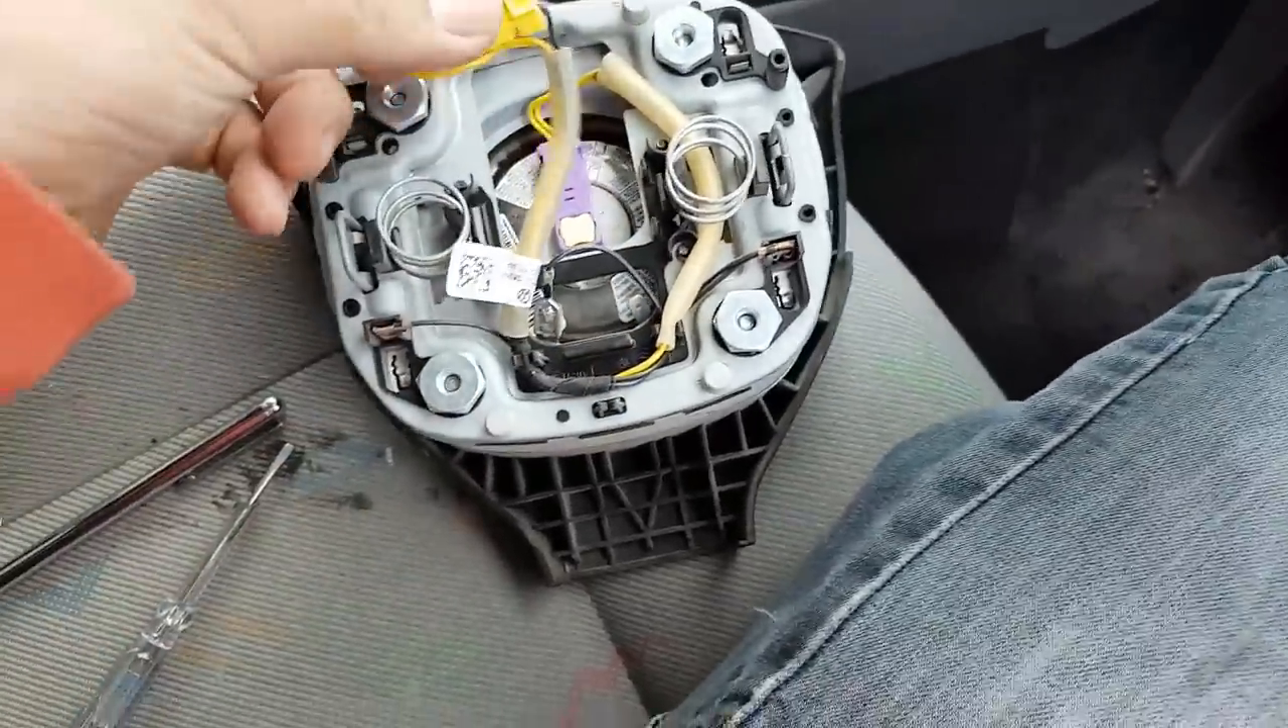Okay and the airbag is out.